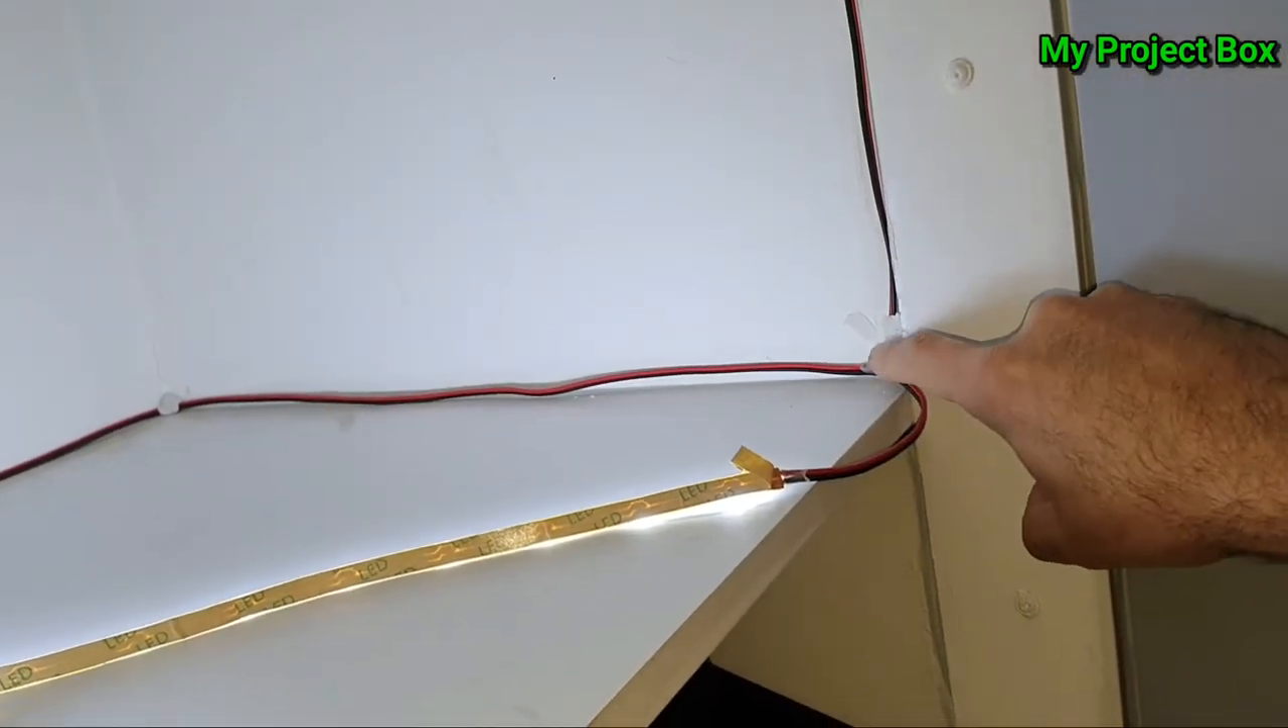Power 5 volts cable needs to be glued or tacked in place still around there.